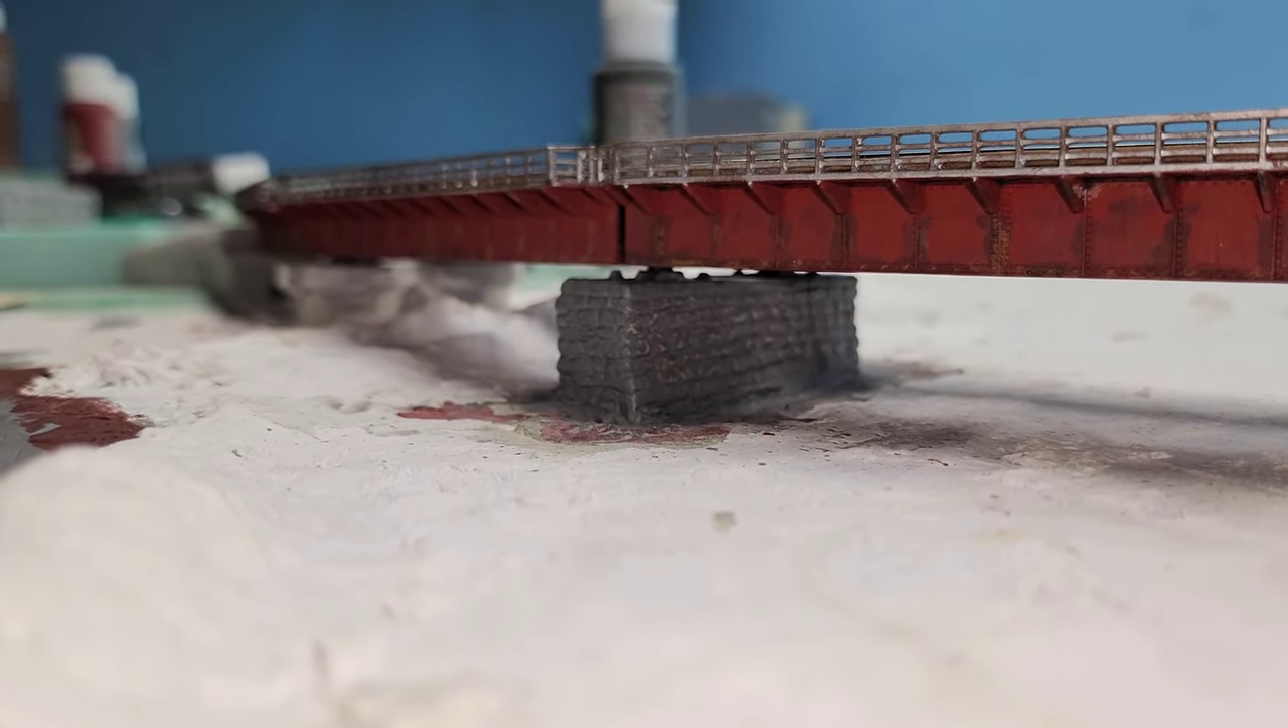So here is with the bridge back in place with the bridge sitting on the piers.